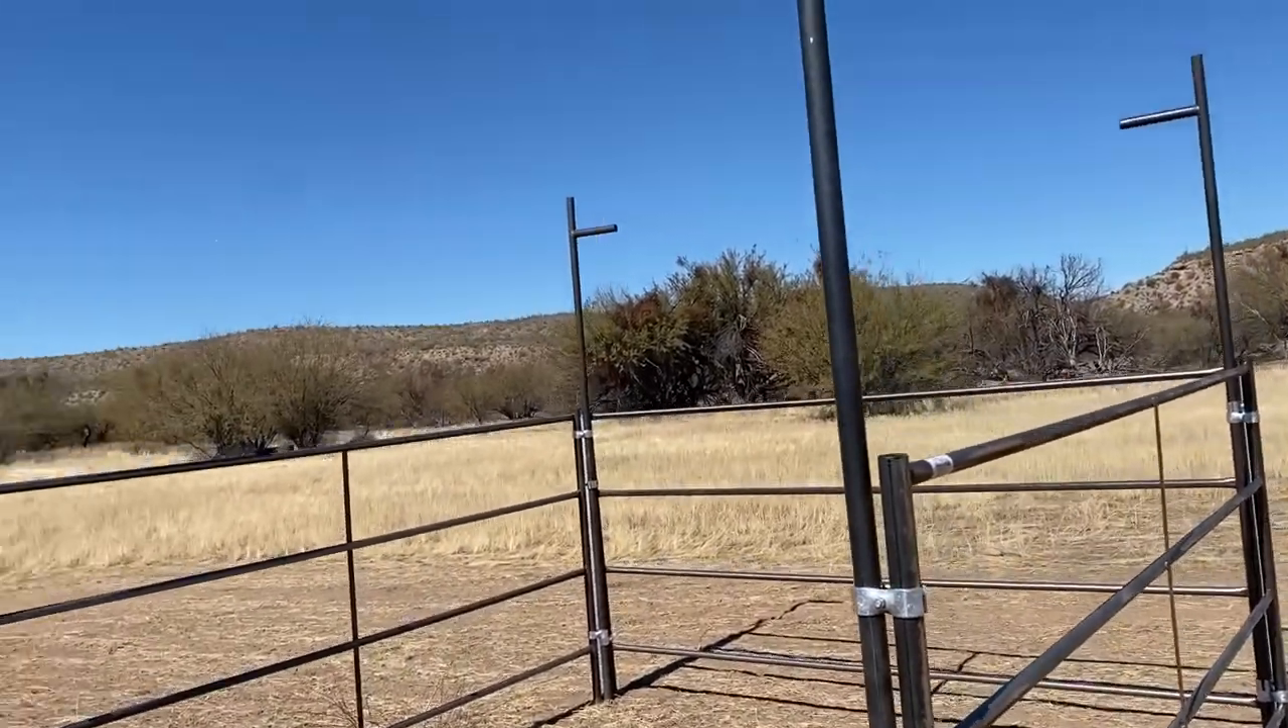And then we have all the posts clamped on to the panels and facing inward.